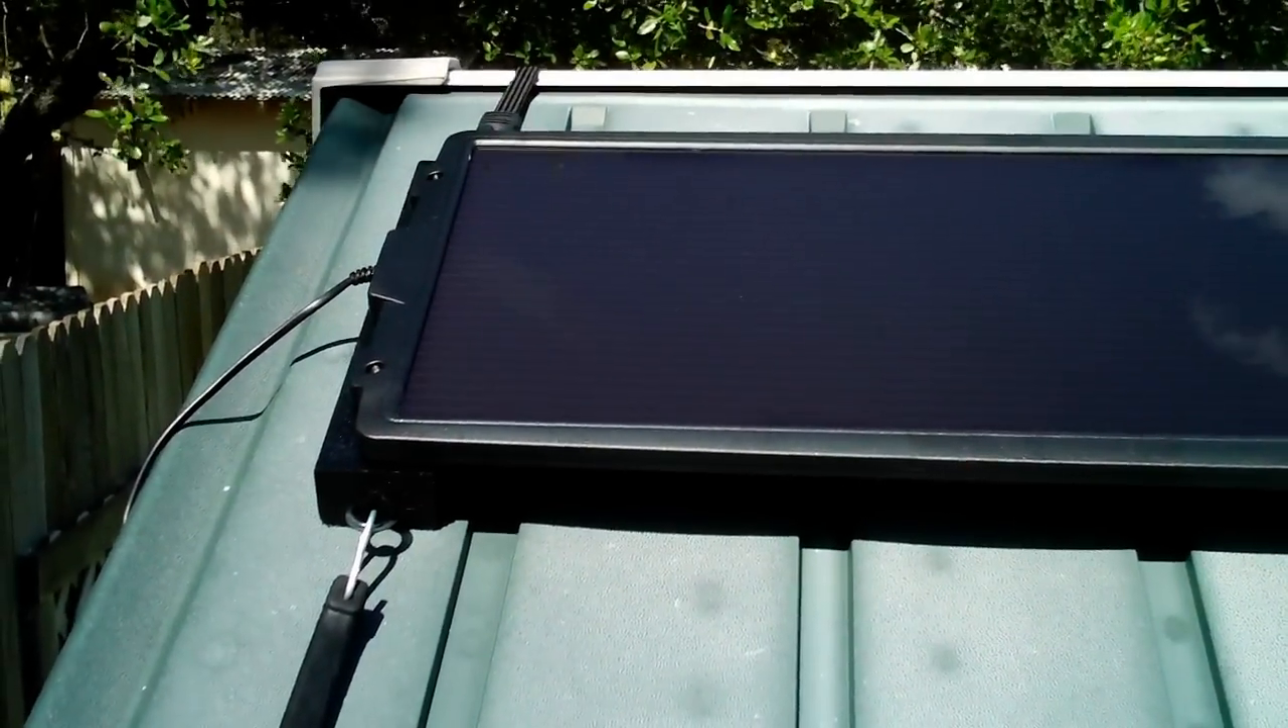Here we are with the solar panel mounted on top of my shed.